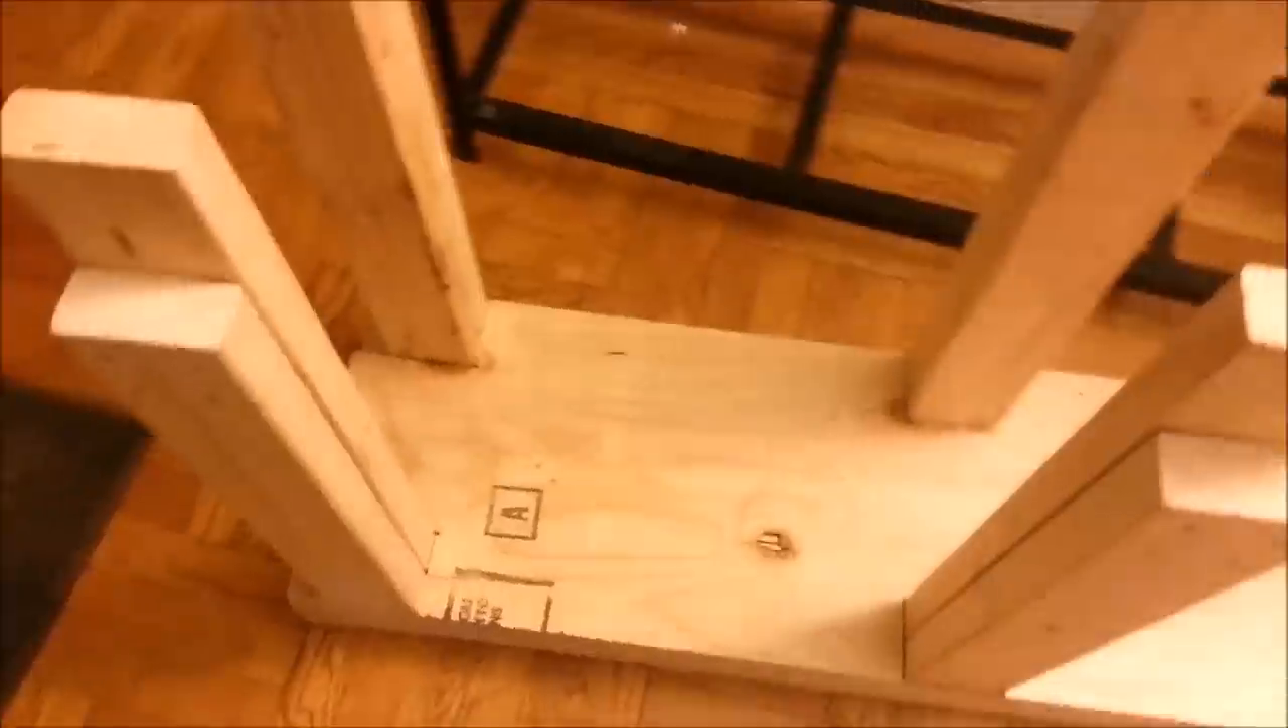I decided to do the same kind of posts from the corners in the middle and you could see I dropped the bottom piece in.